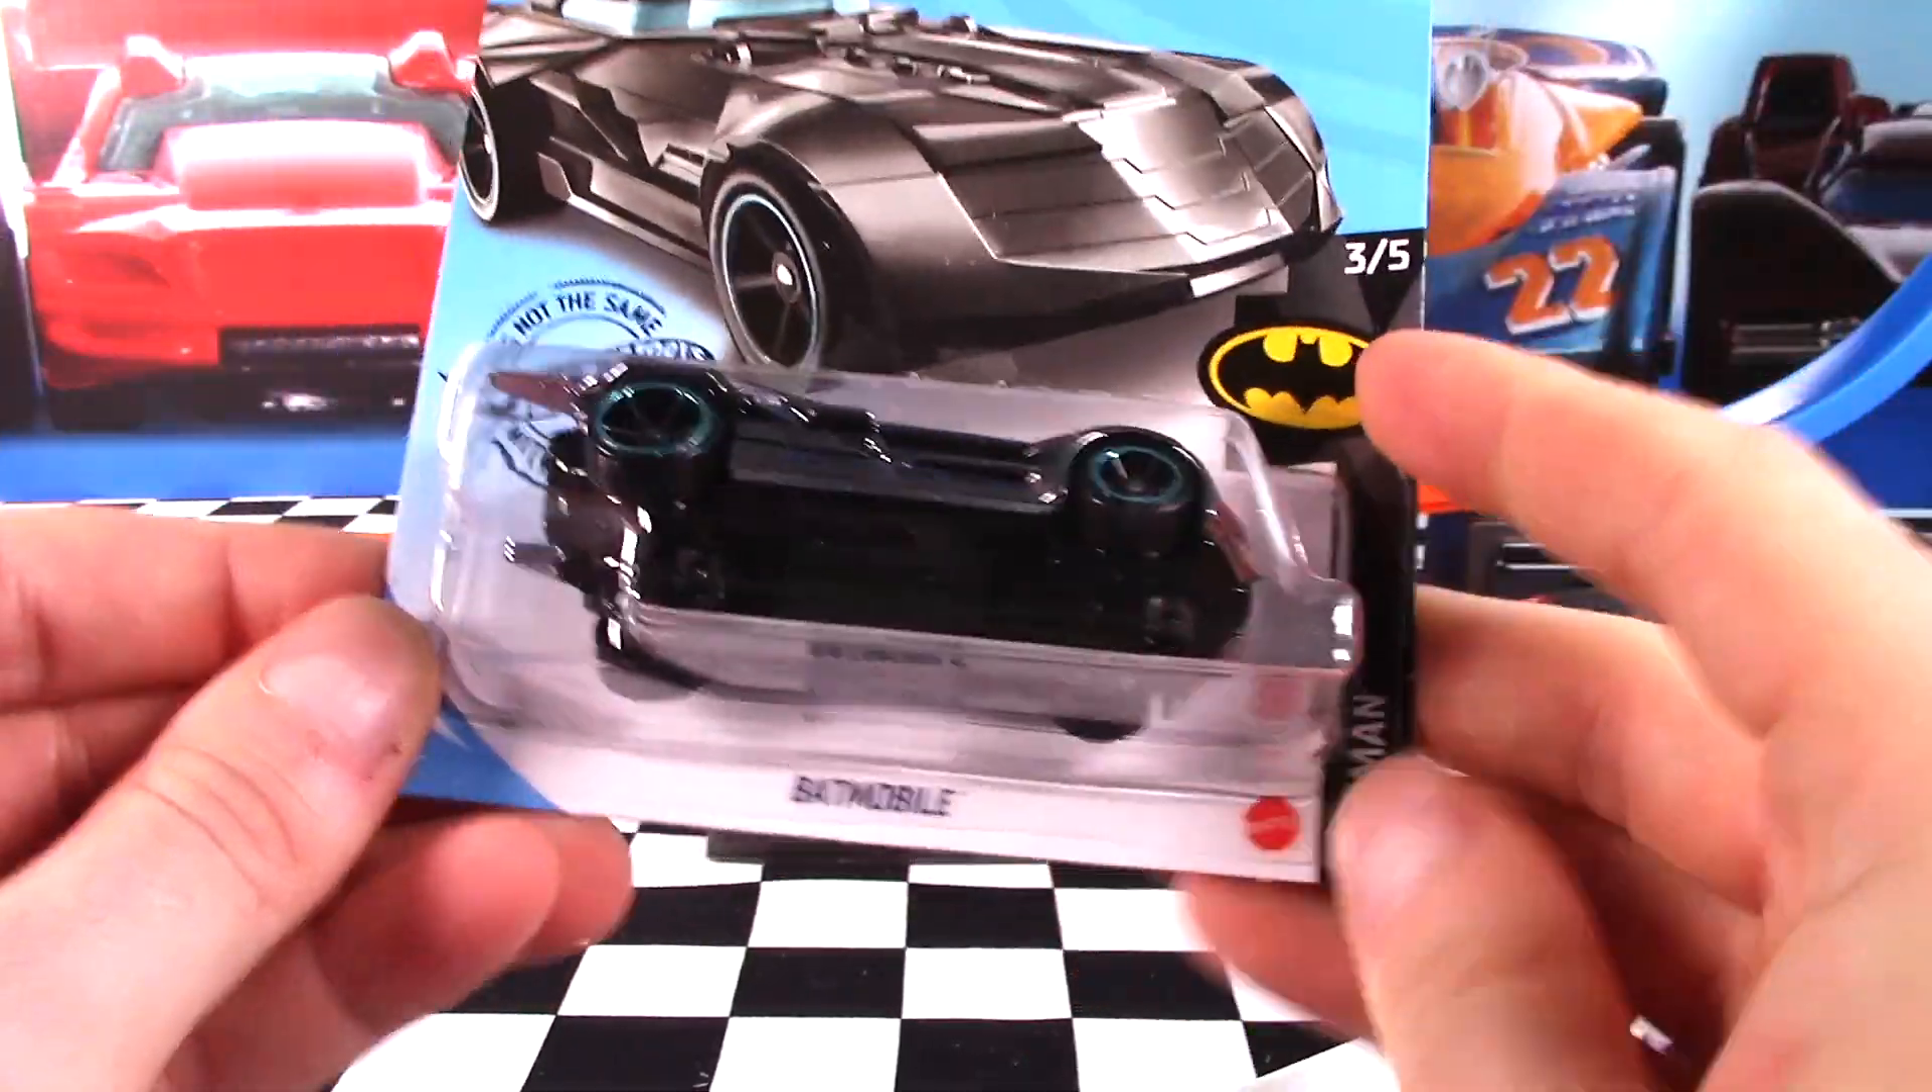I'm going to guess the plastic bubble should be up that way and the car should be the right way. That's why it's not sitting in there properly.